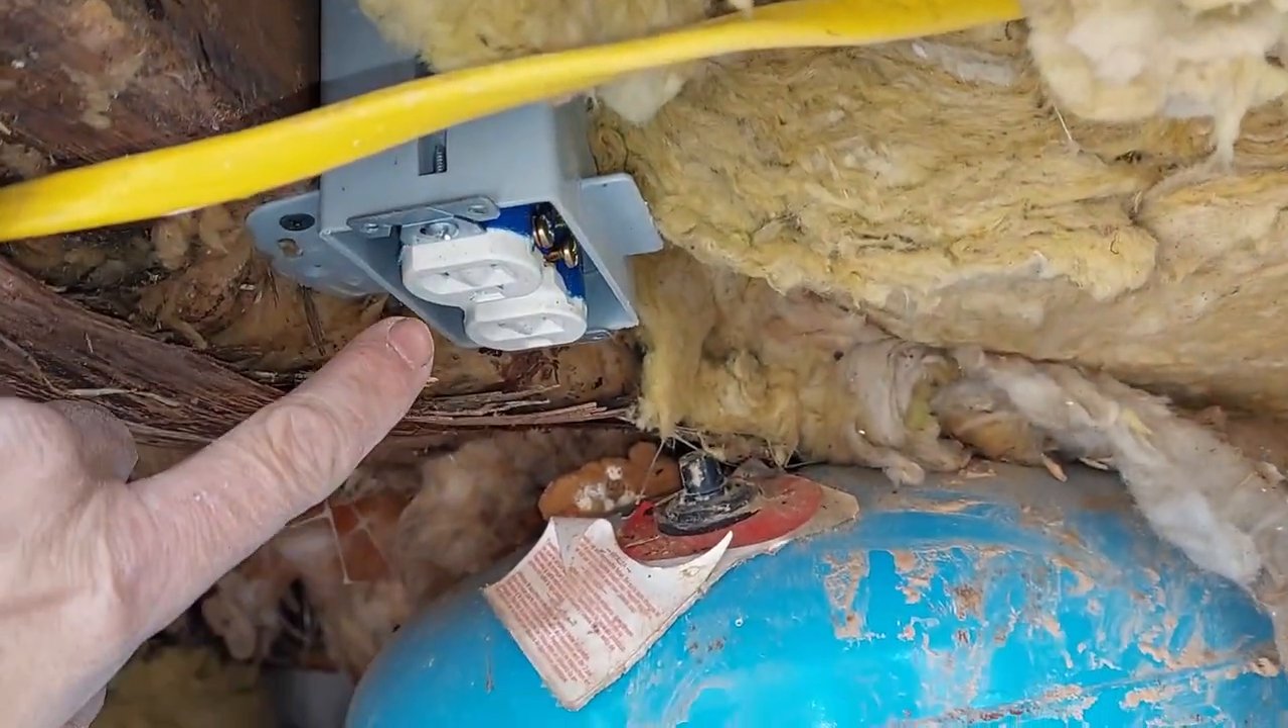Okay, so we got our outlet installed here.